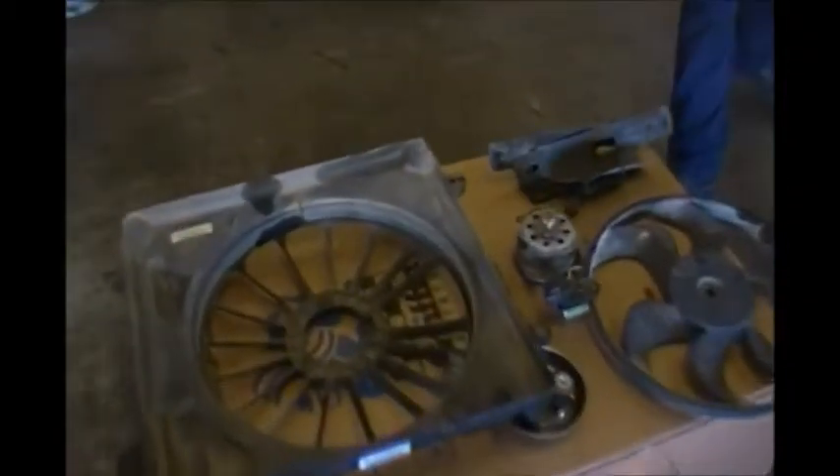So Ronnie has the cooling fan taken apart here.